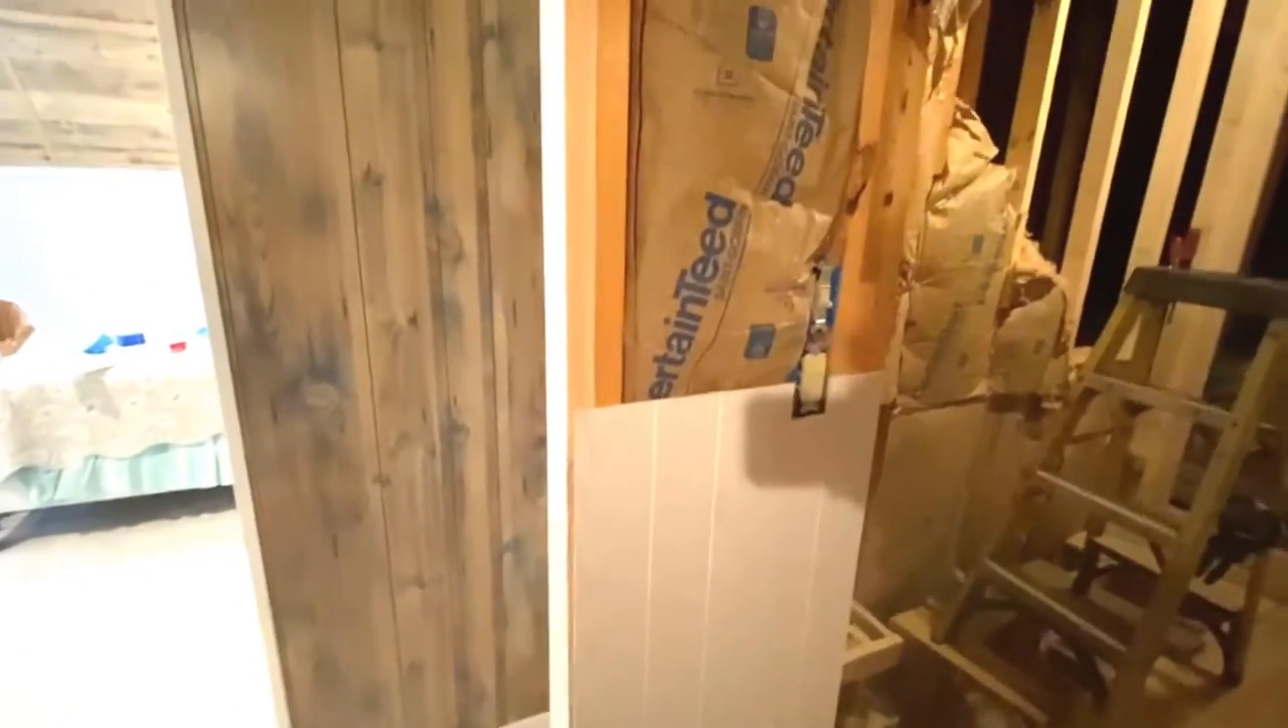I got the door cut out and framed up and started to put some paneling on because the door overlaps the paneling.